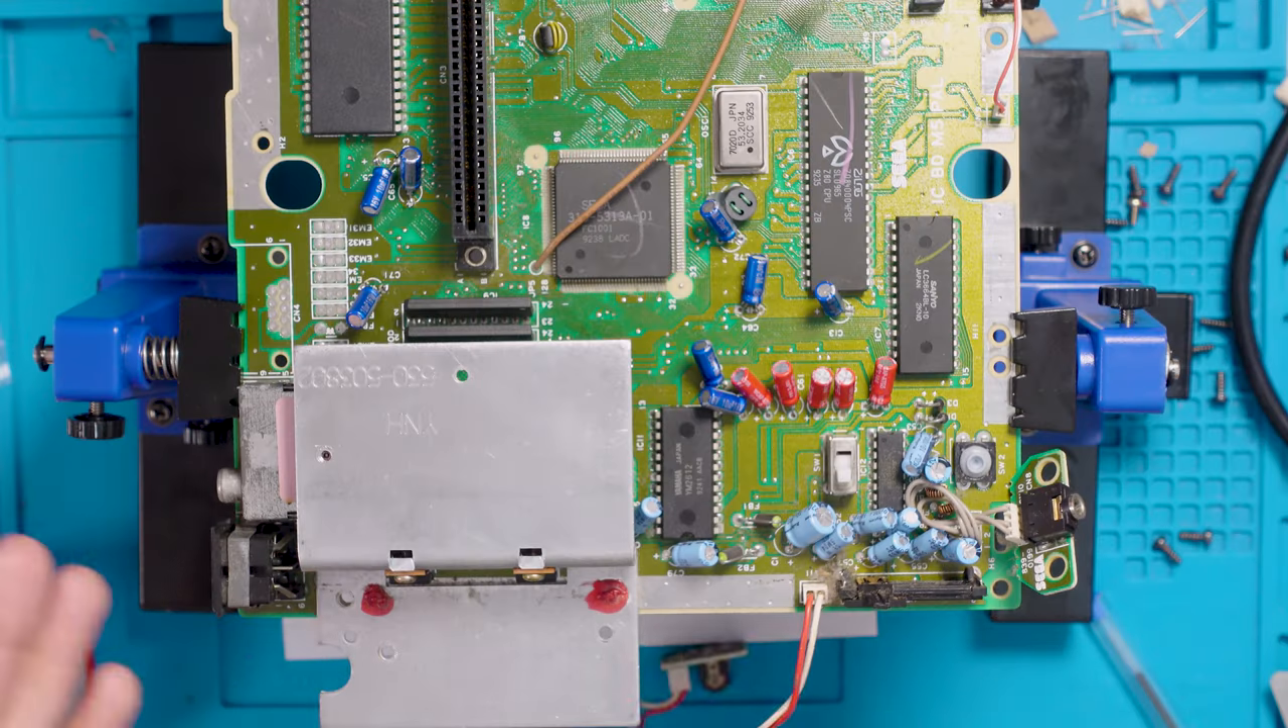And I've also now put the board onto this sort of board holder. And it means I can spin the board backwards and forwards.